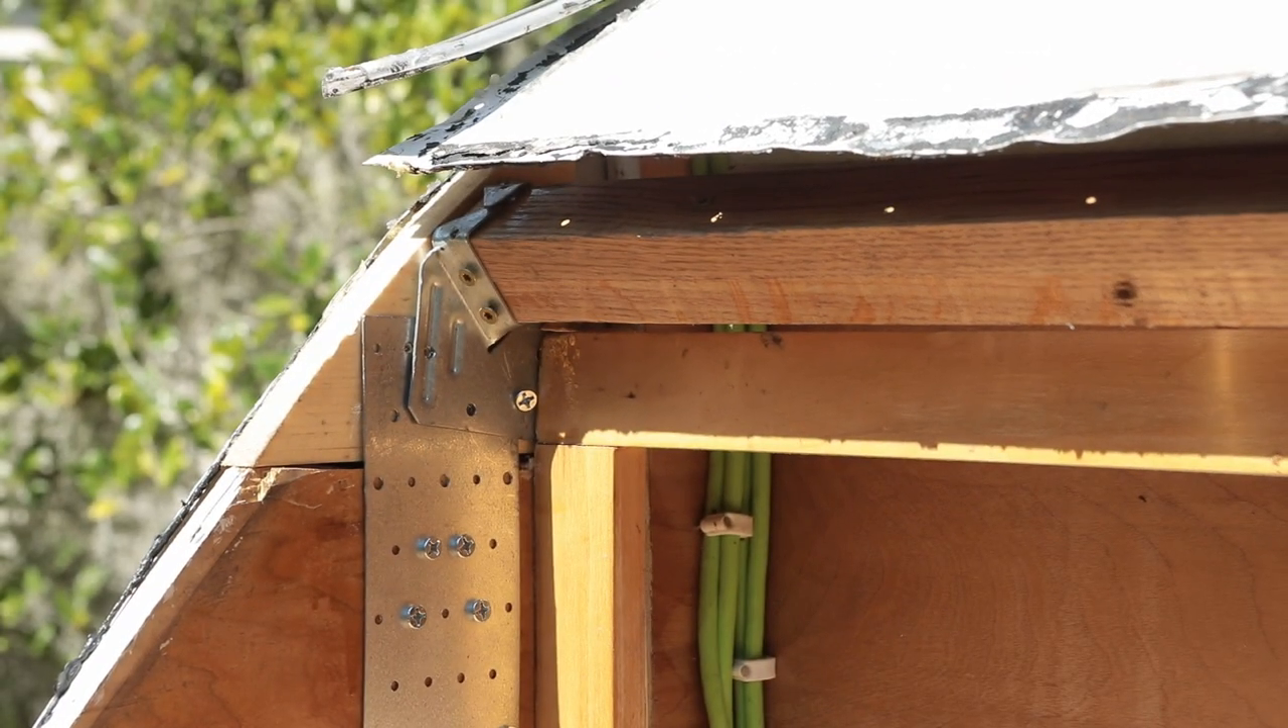But I've got my joiner plate on there. And then up above here, you can see the cross member that I've now got across there. That piece of oak.